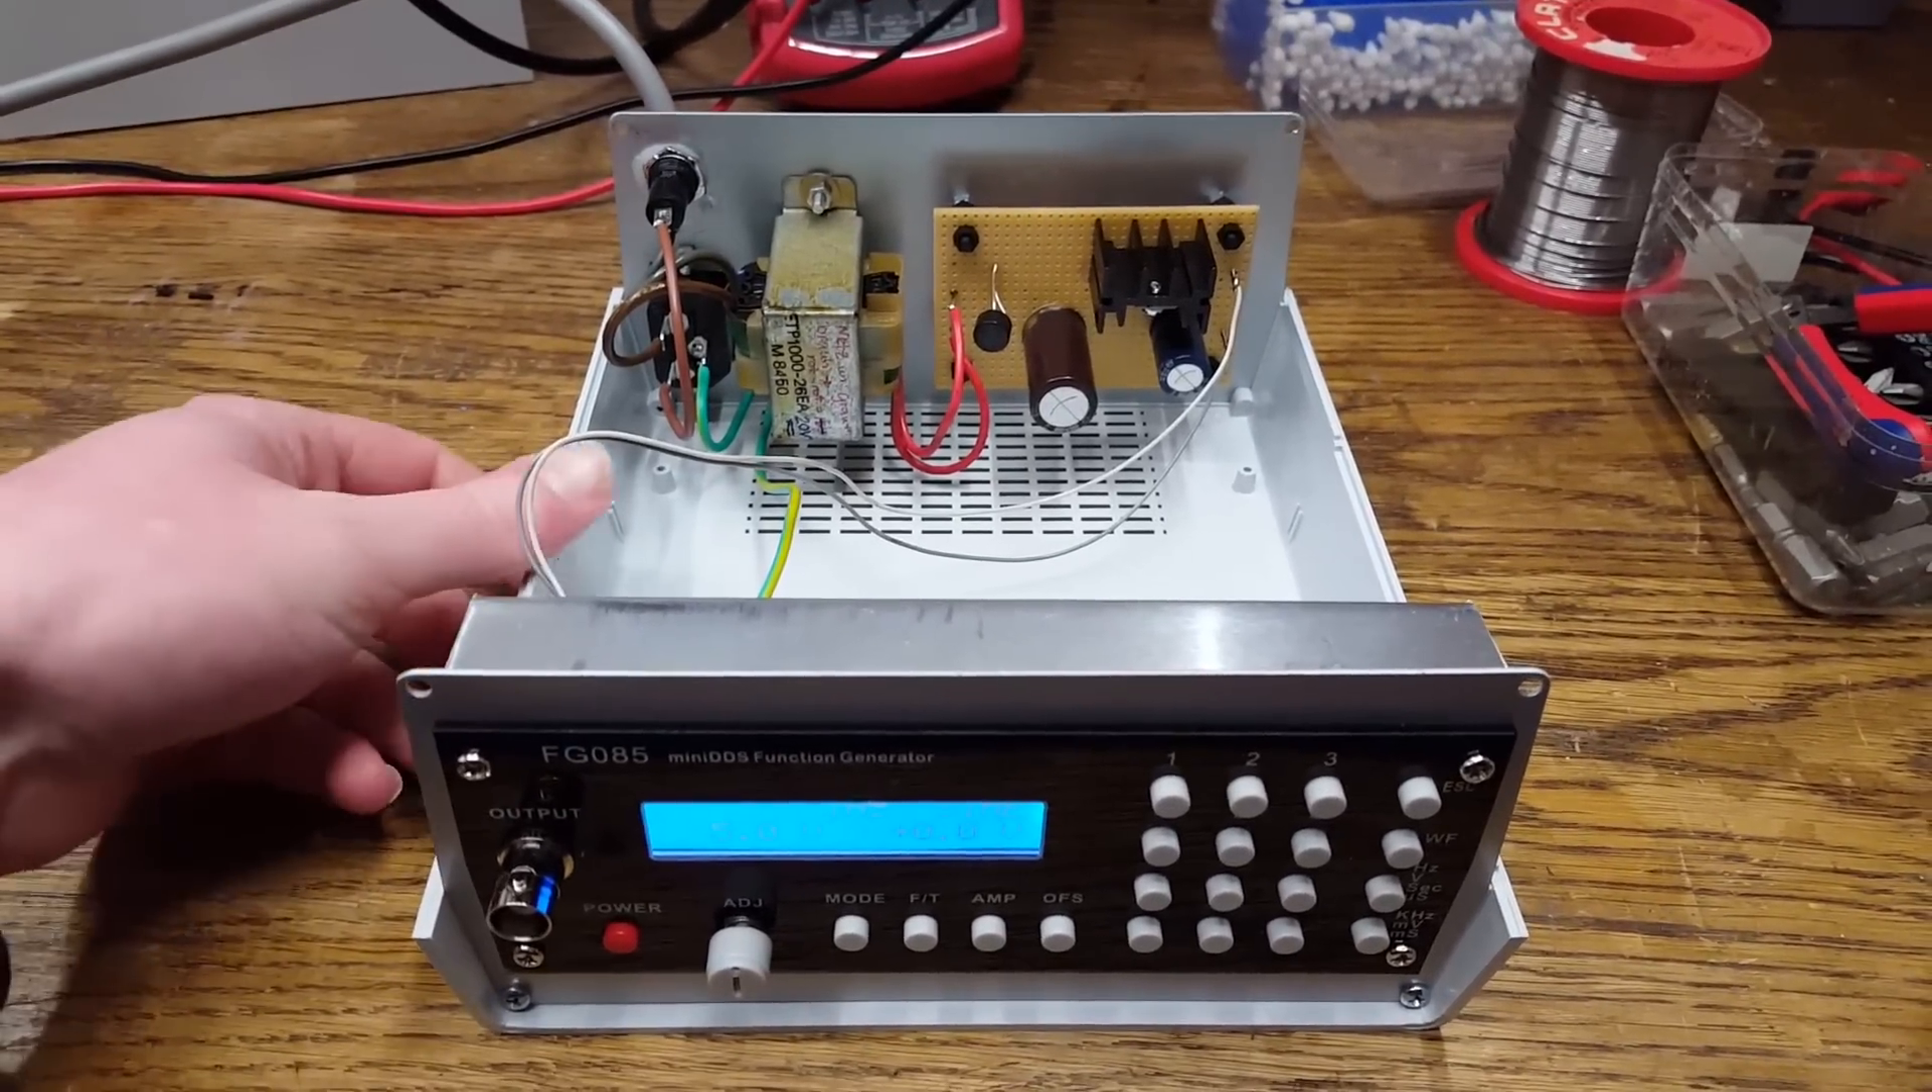And here we have the assembled unit so we have the function generator module in the front which has its tin can for shielding.